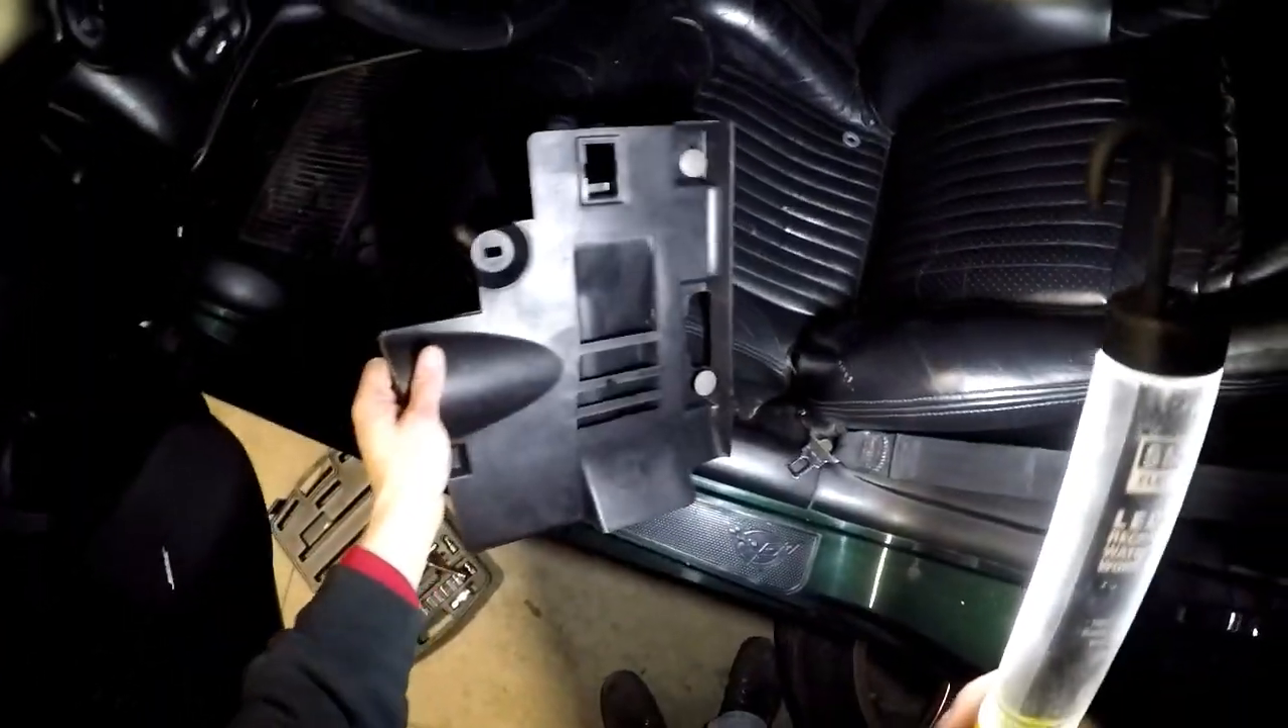Okay, I got the dead pedal out.